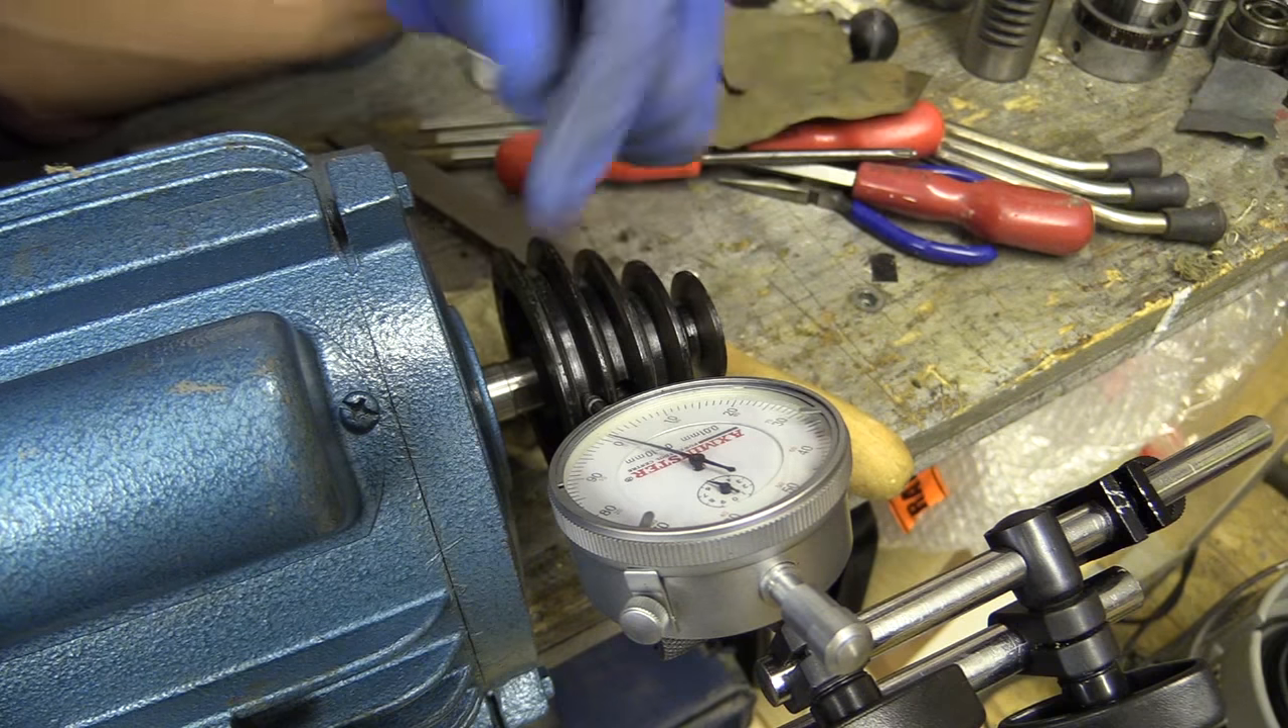I've just put the pulley on the motor and now I'm just checking how well it runs, how true it runs.